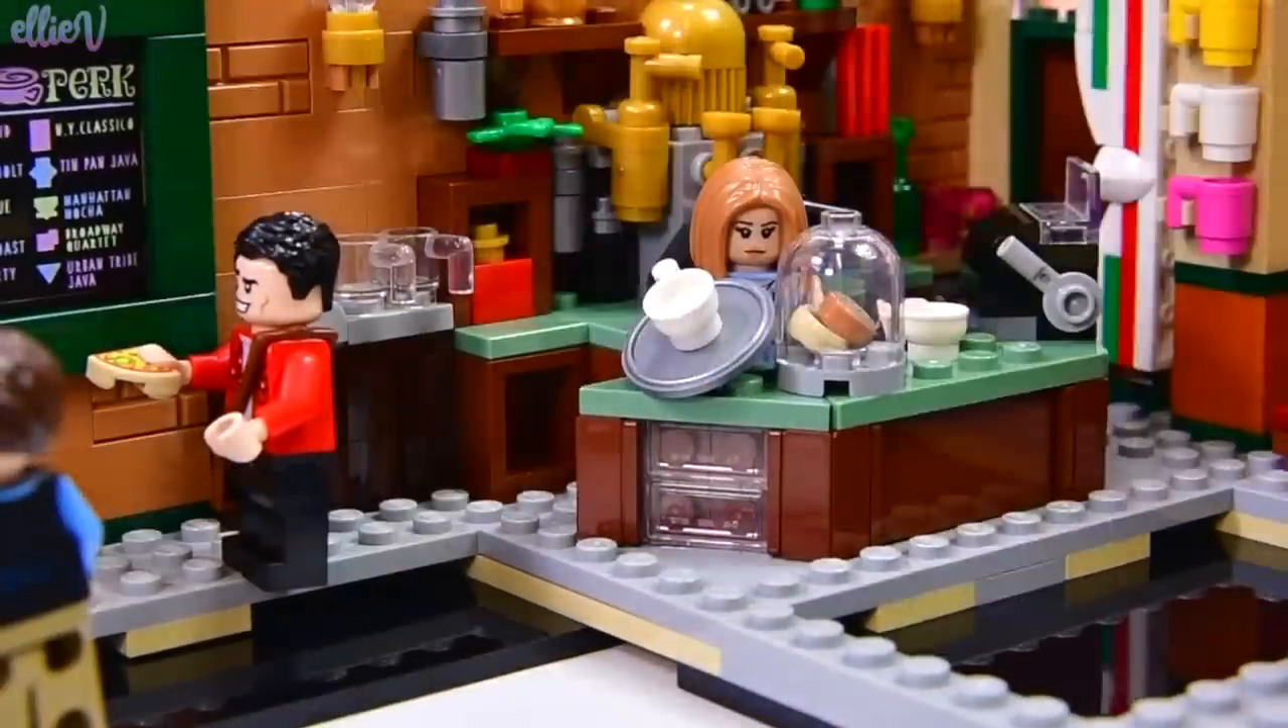I do not like, I do not like that serving tray. It doesn't sit flat.